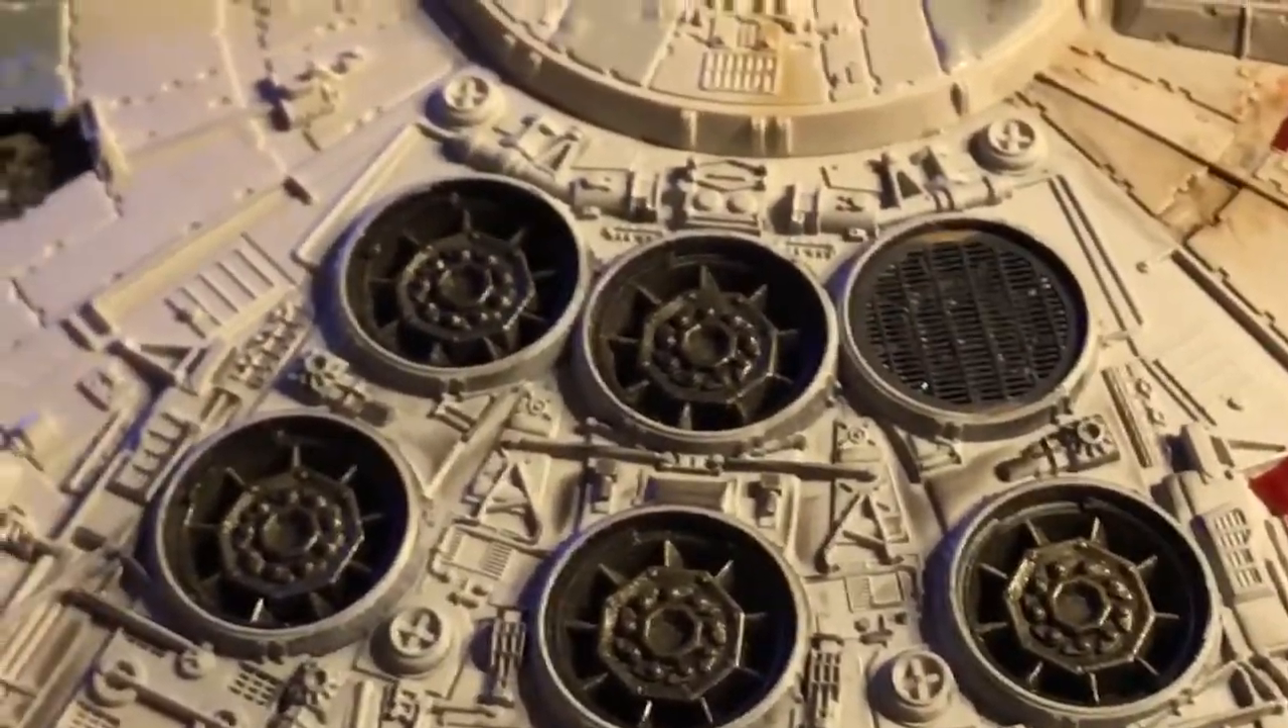I still have to get the other grills on.